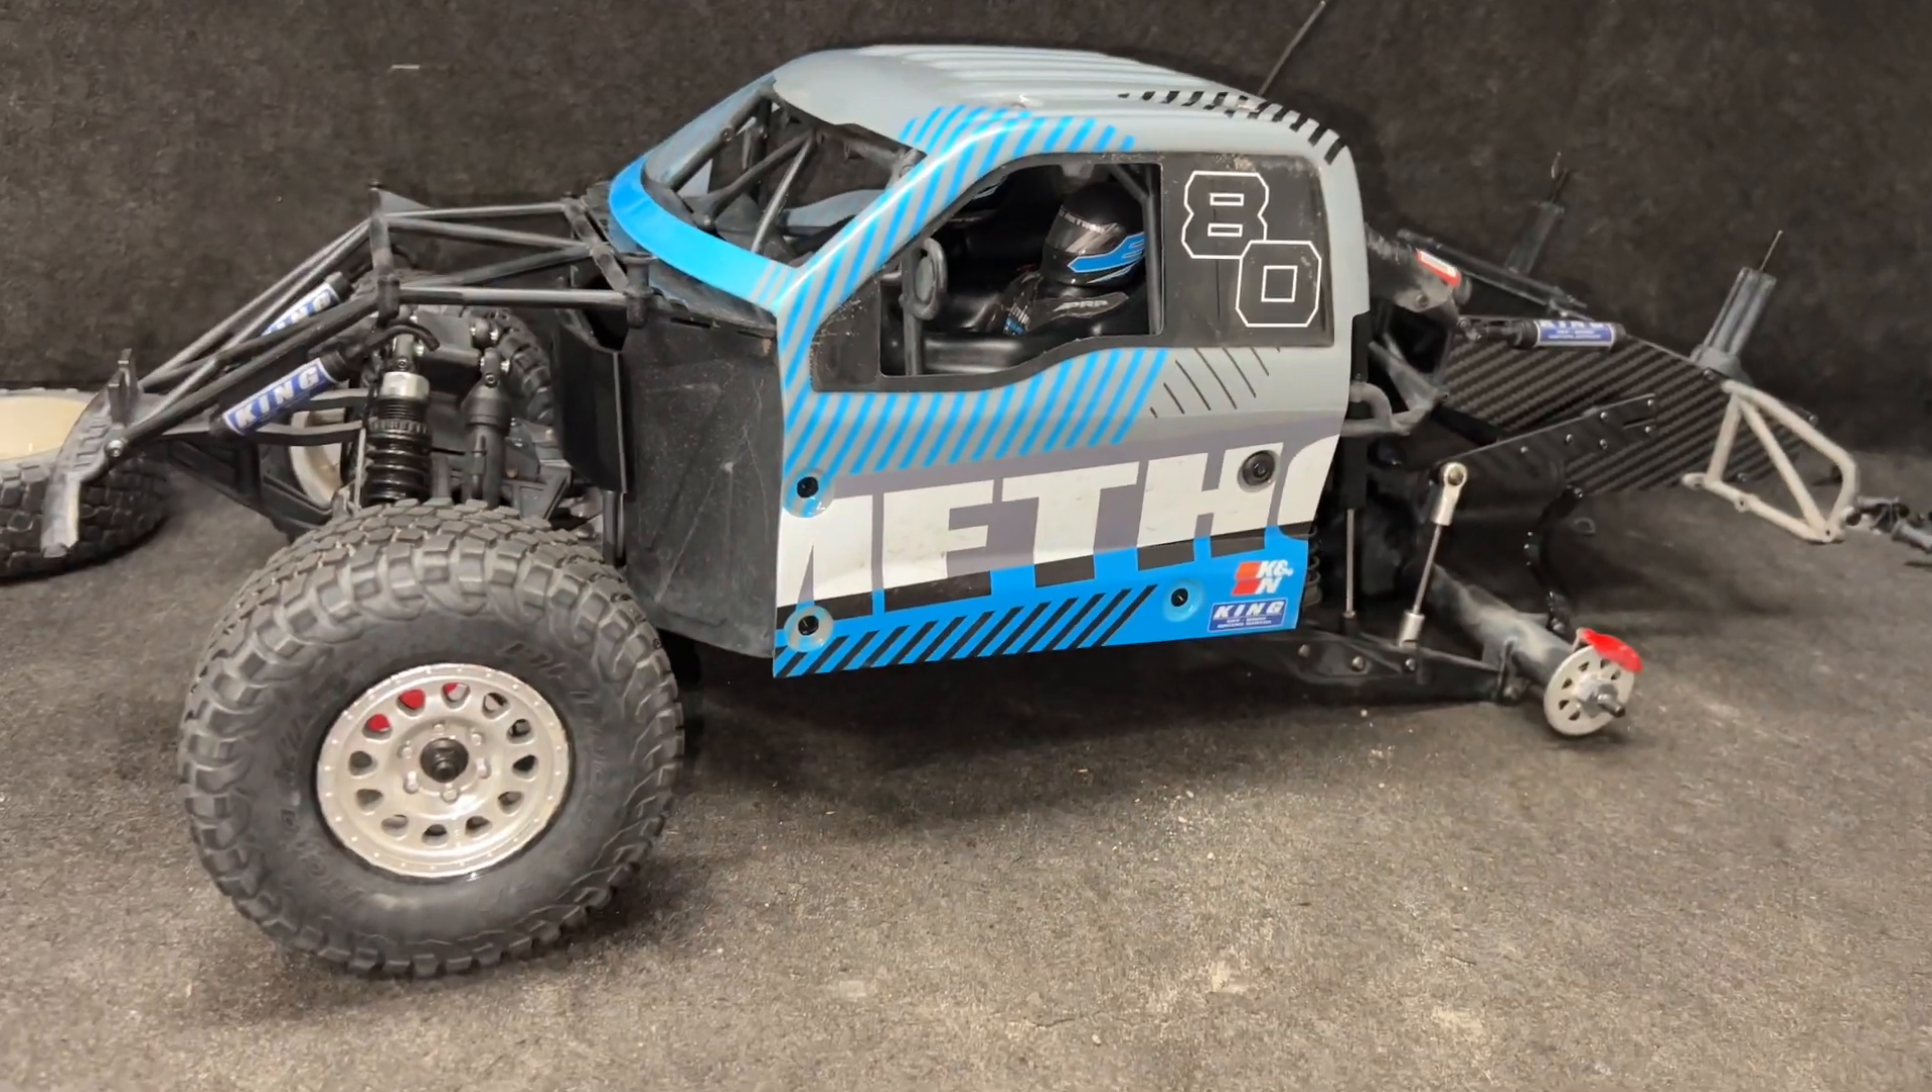So now all I've got to do is put the rear tires back on, put the body panels on, and should be about ready to take it for a drive.